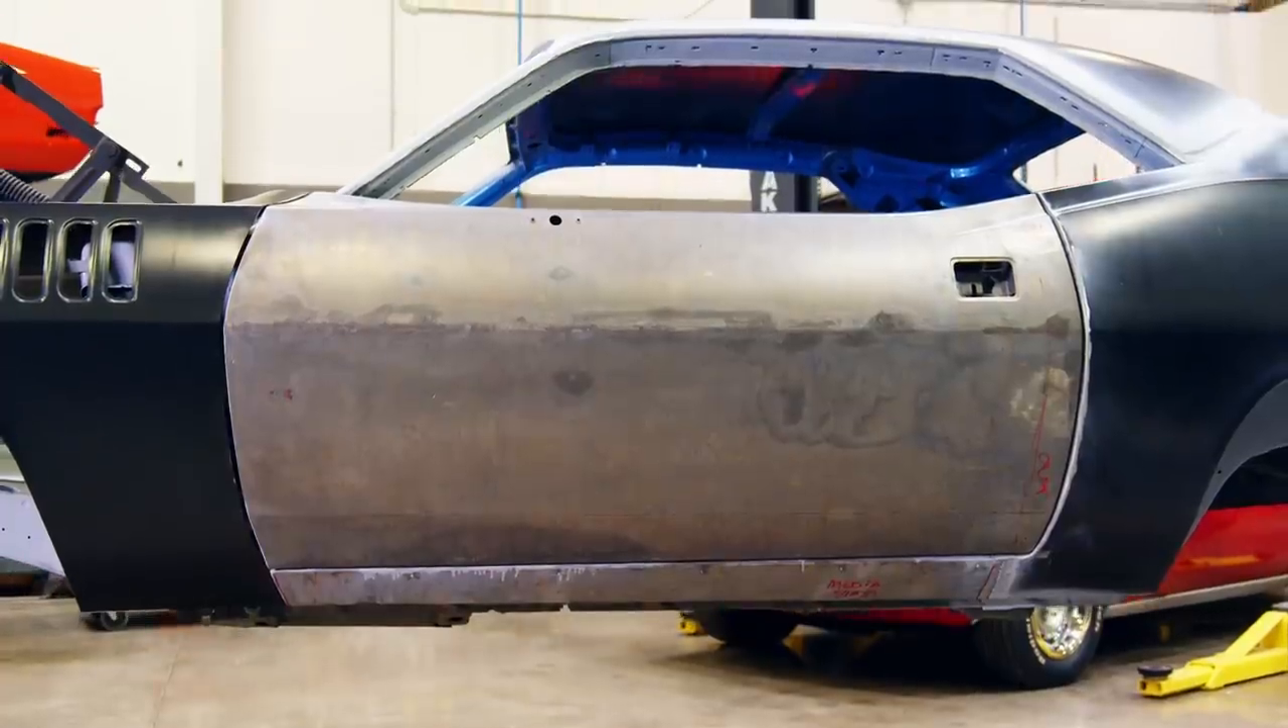Bottom of the door is really nice fit.